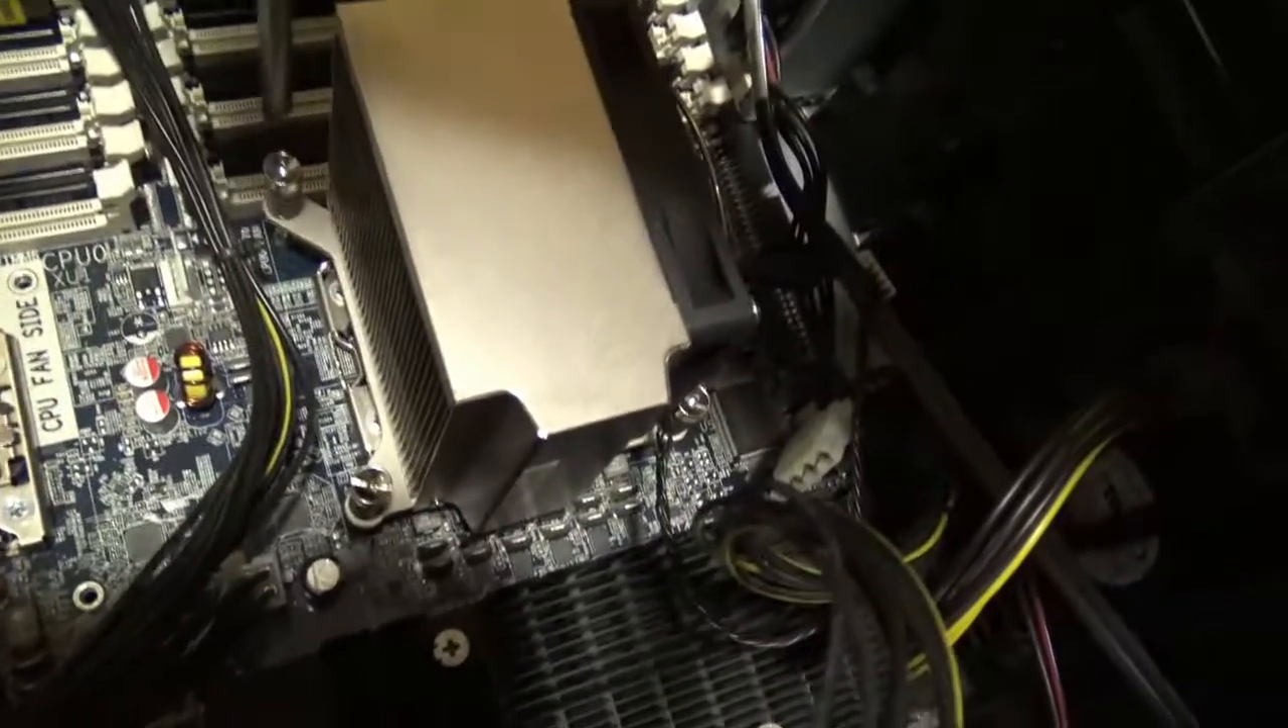We've got the cooler. In place. We're just going to tighten this down.